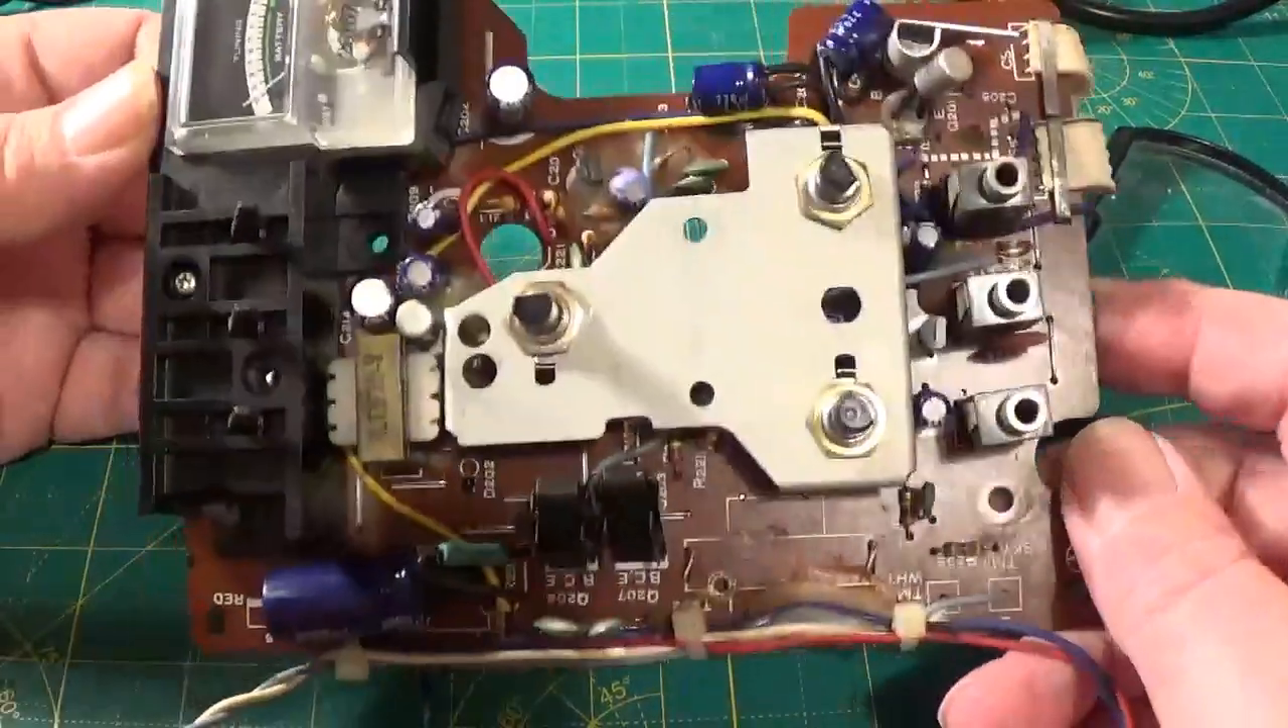Here we are with the board out.